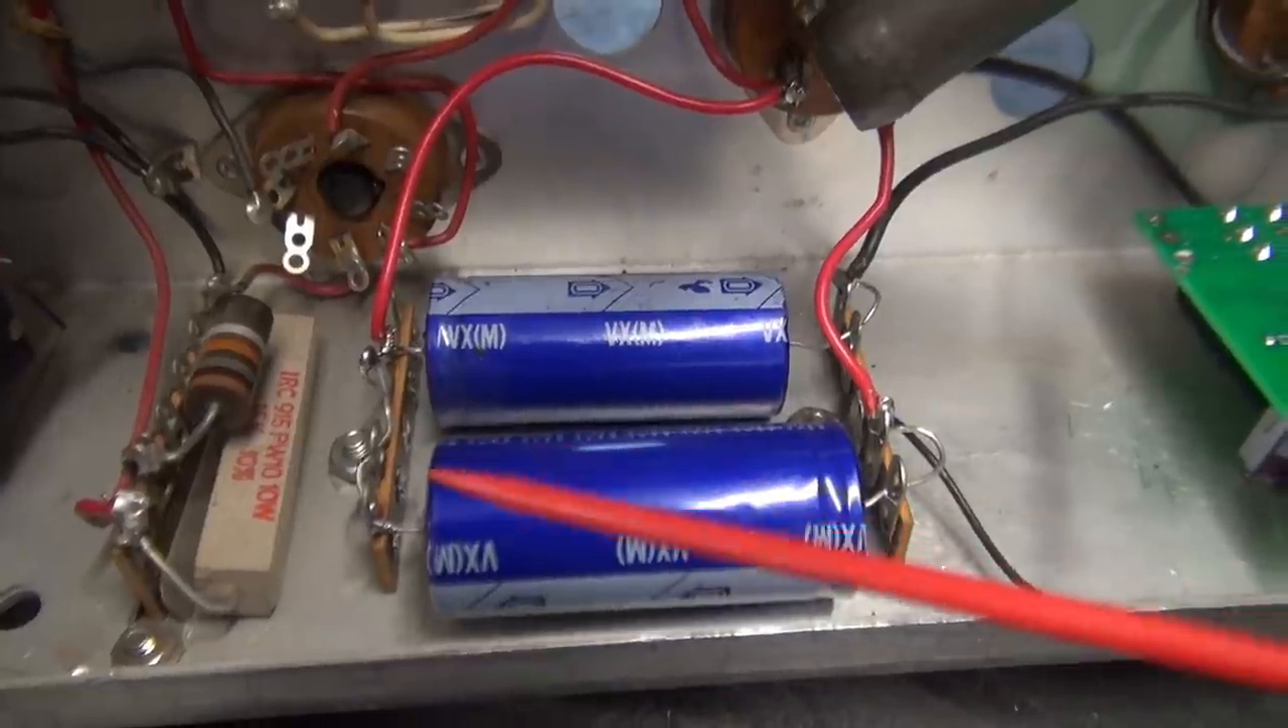Well there's our high voltage caps securely mounted on terminal boards.